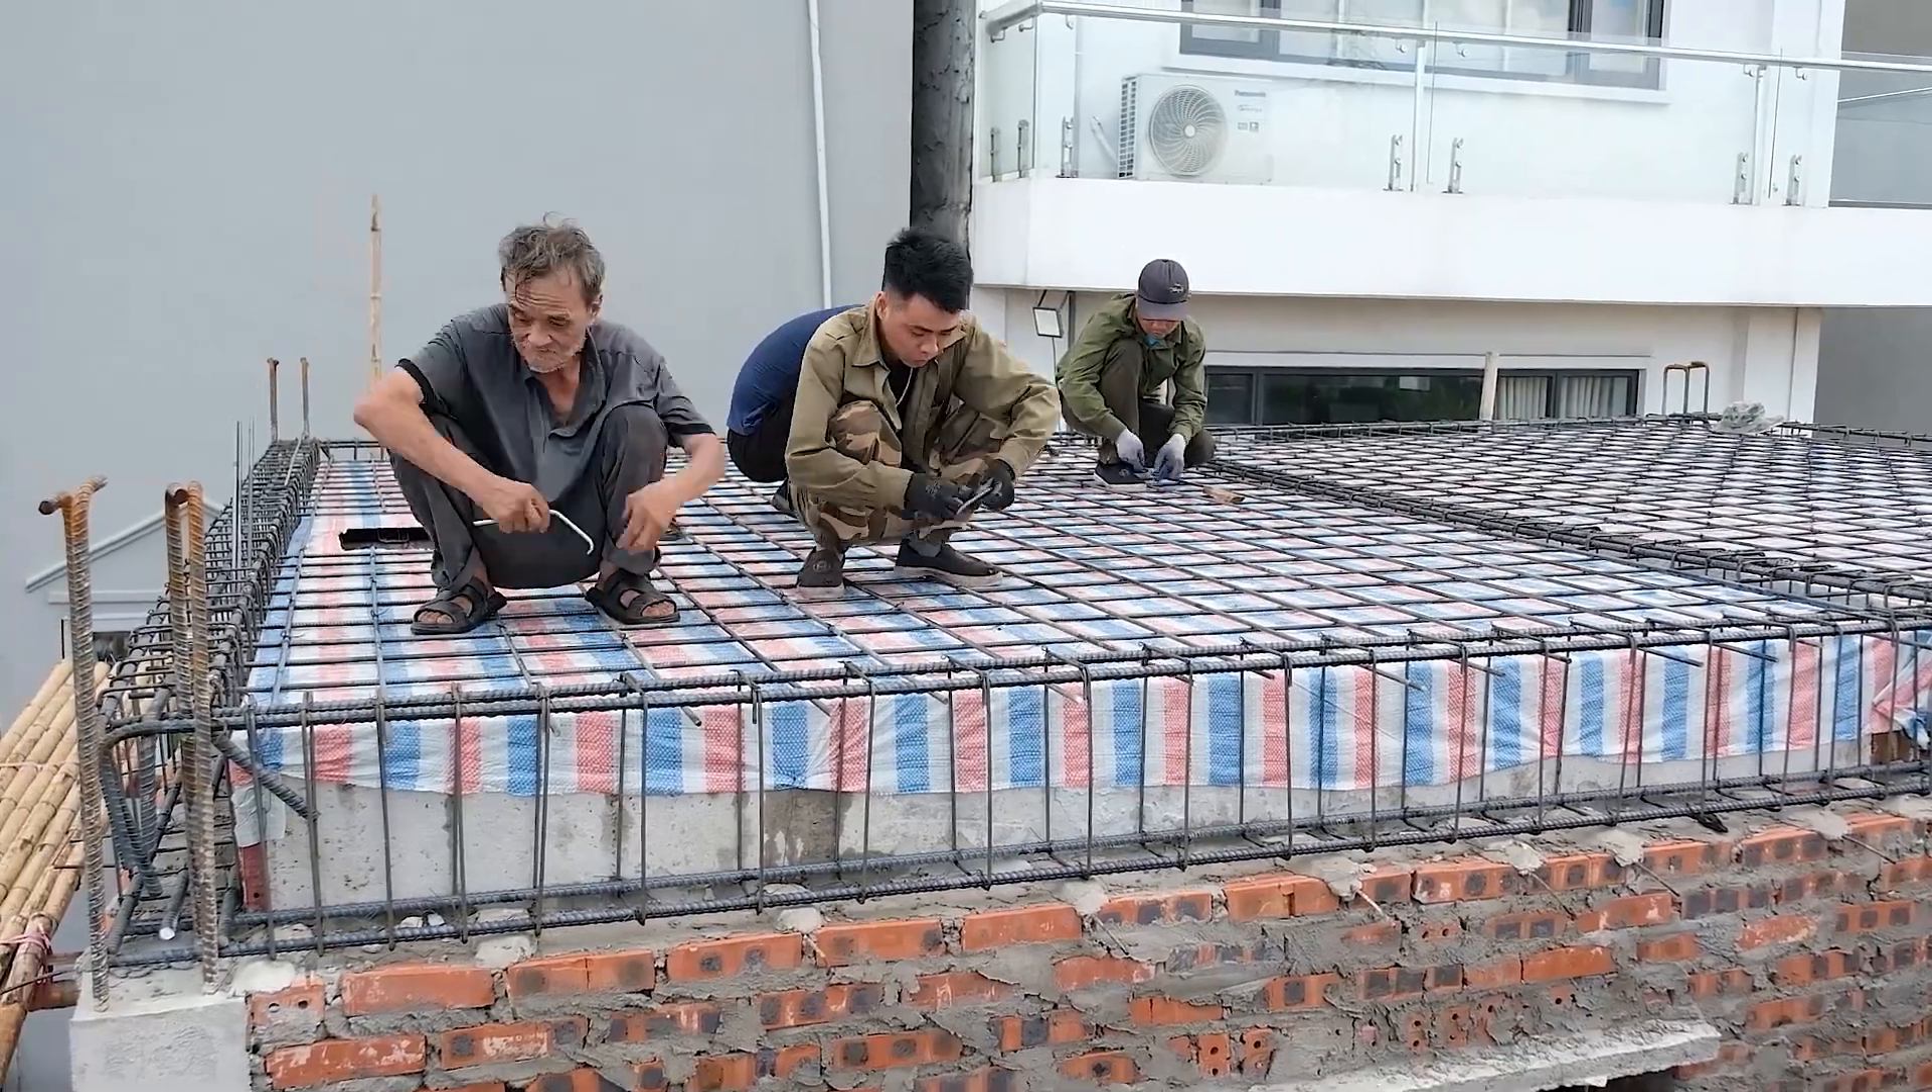In no time, the steel has been installed across the entire roof.